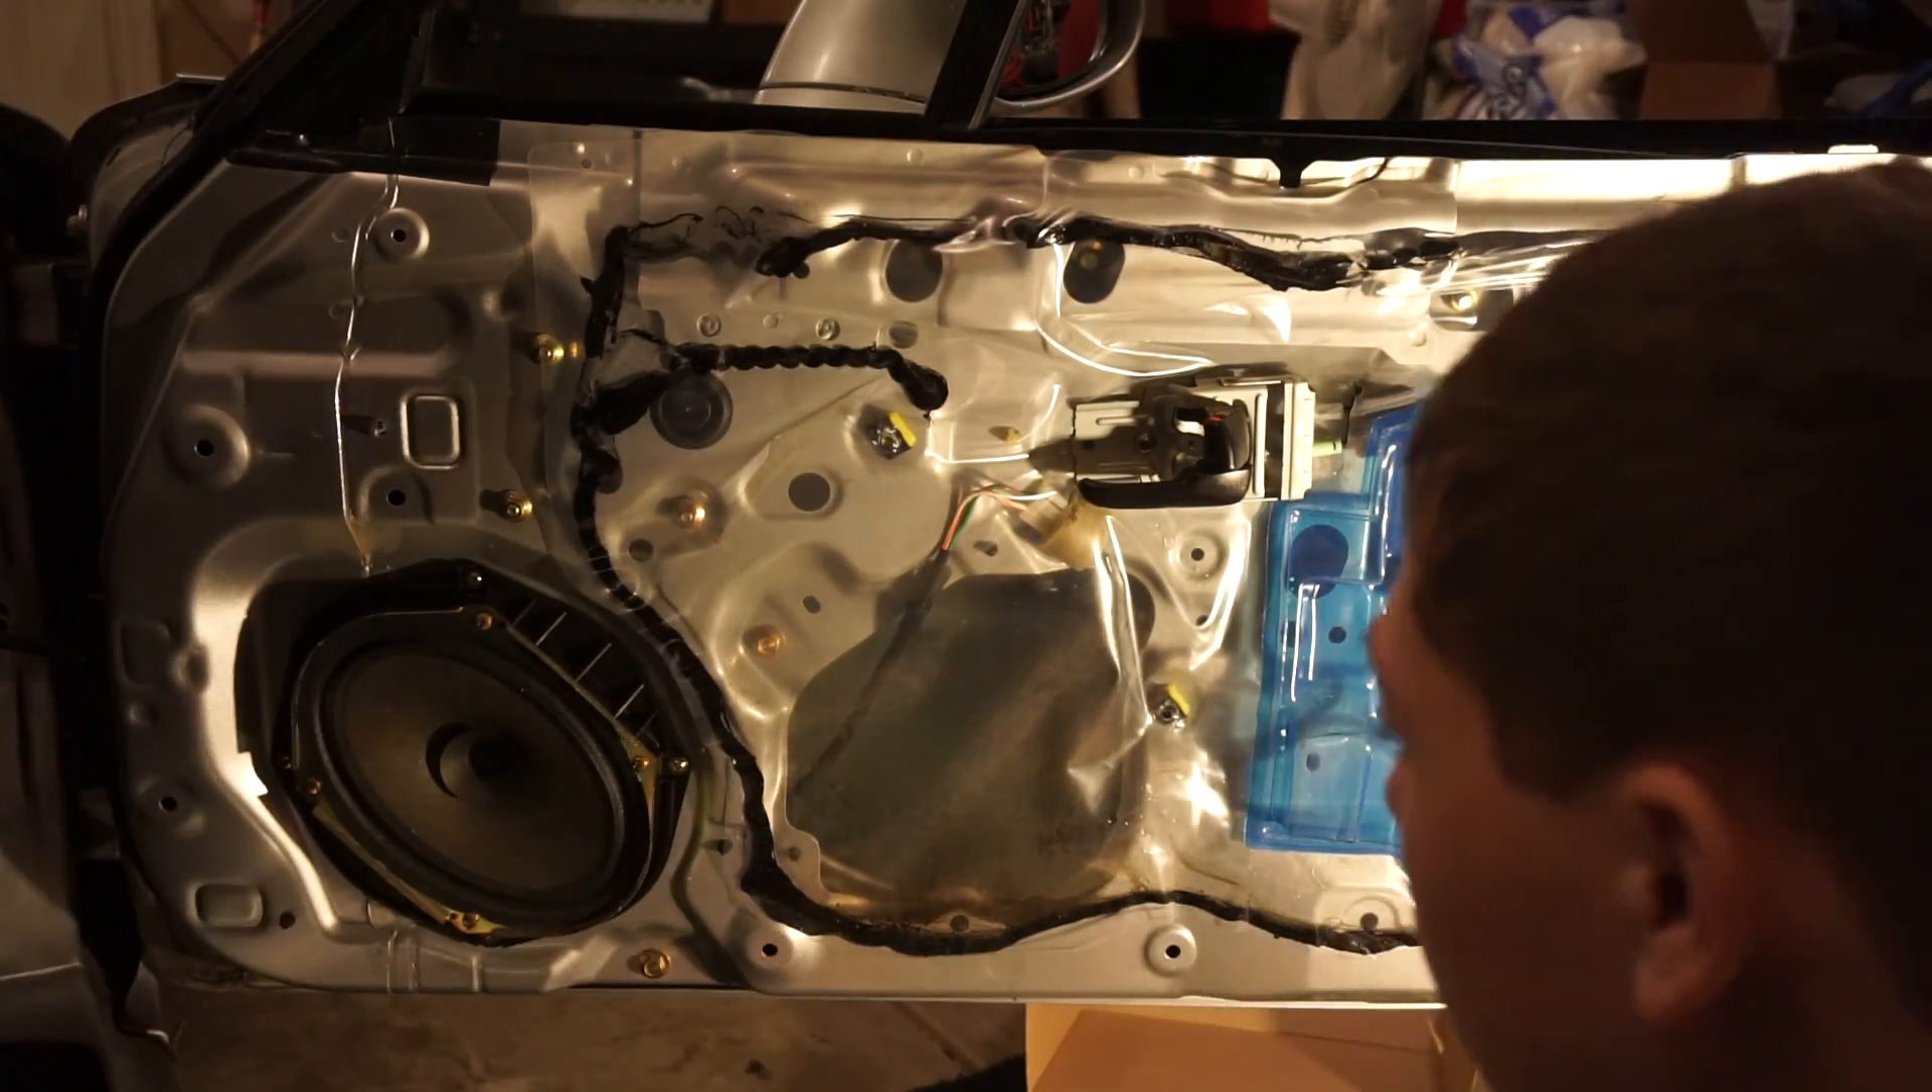Taking the whole panel off and now we got access to our speaker here.